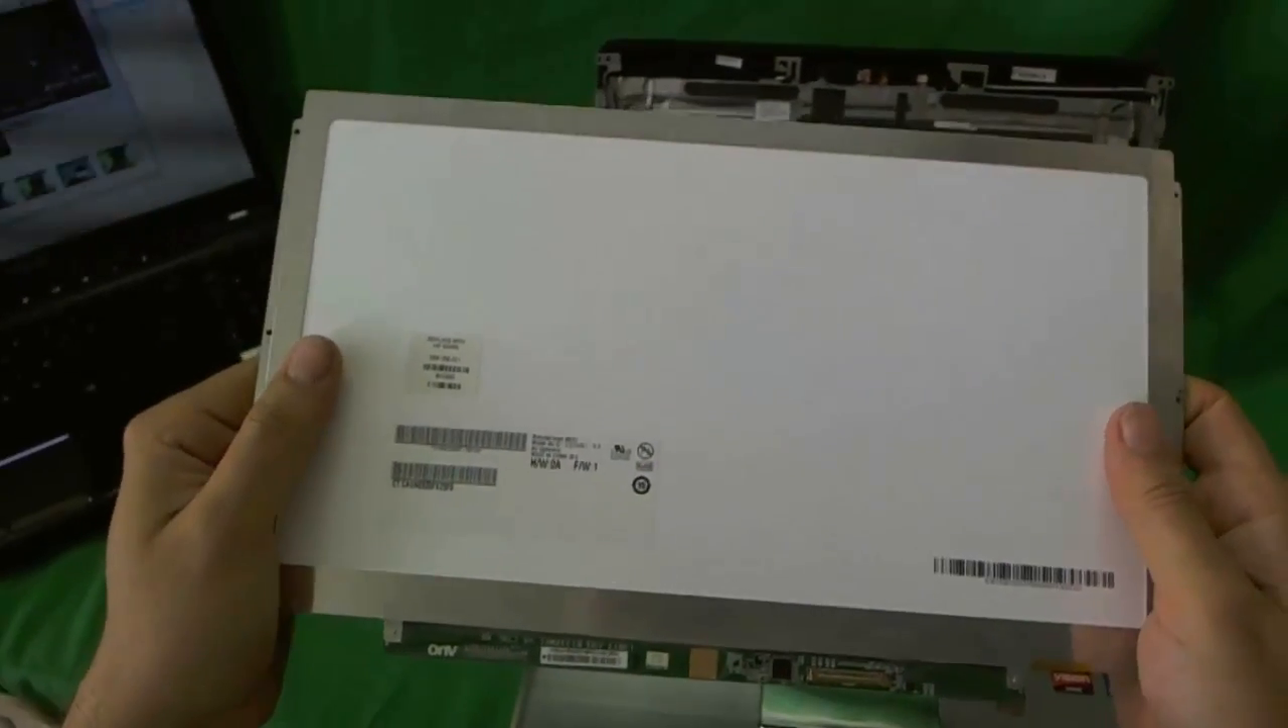Okay, so the screen is free.